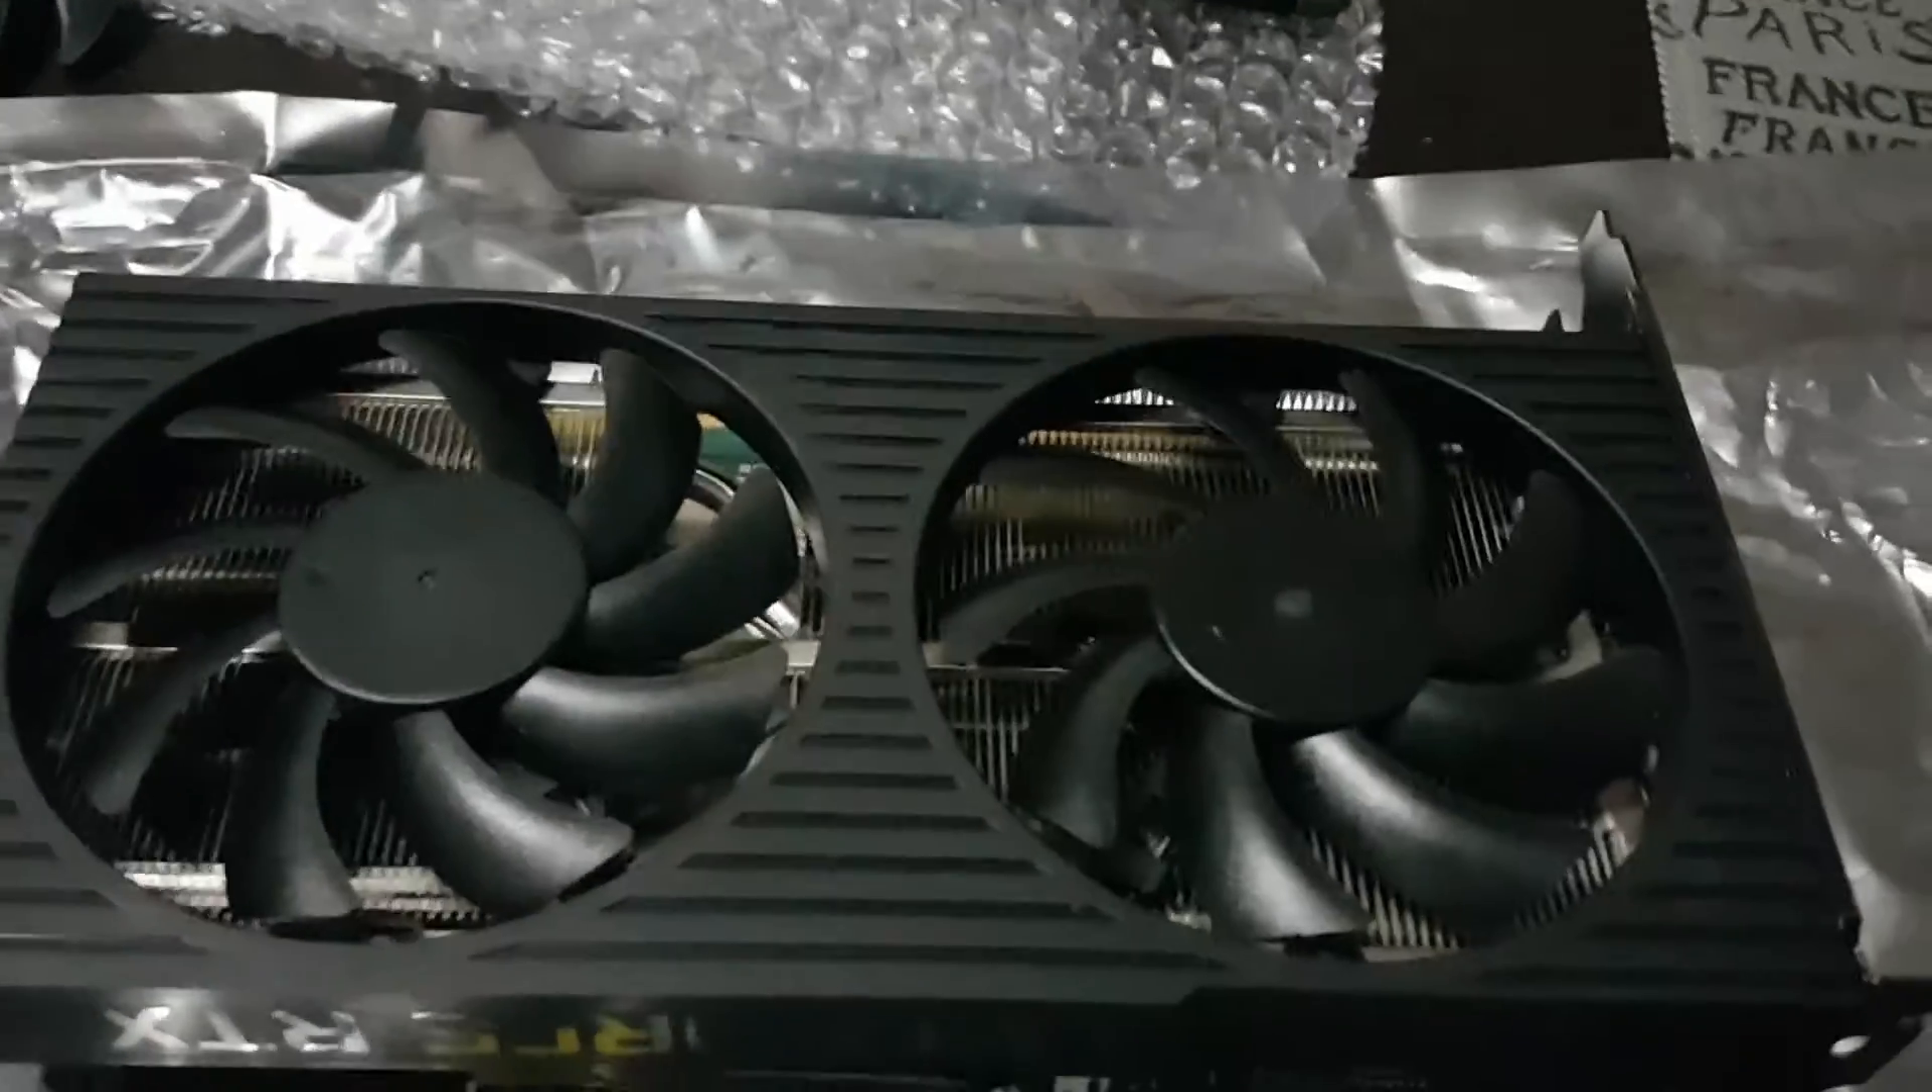I have the fans back in. I have the fan shroud mounted back in.